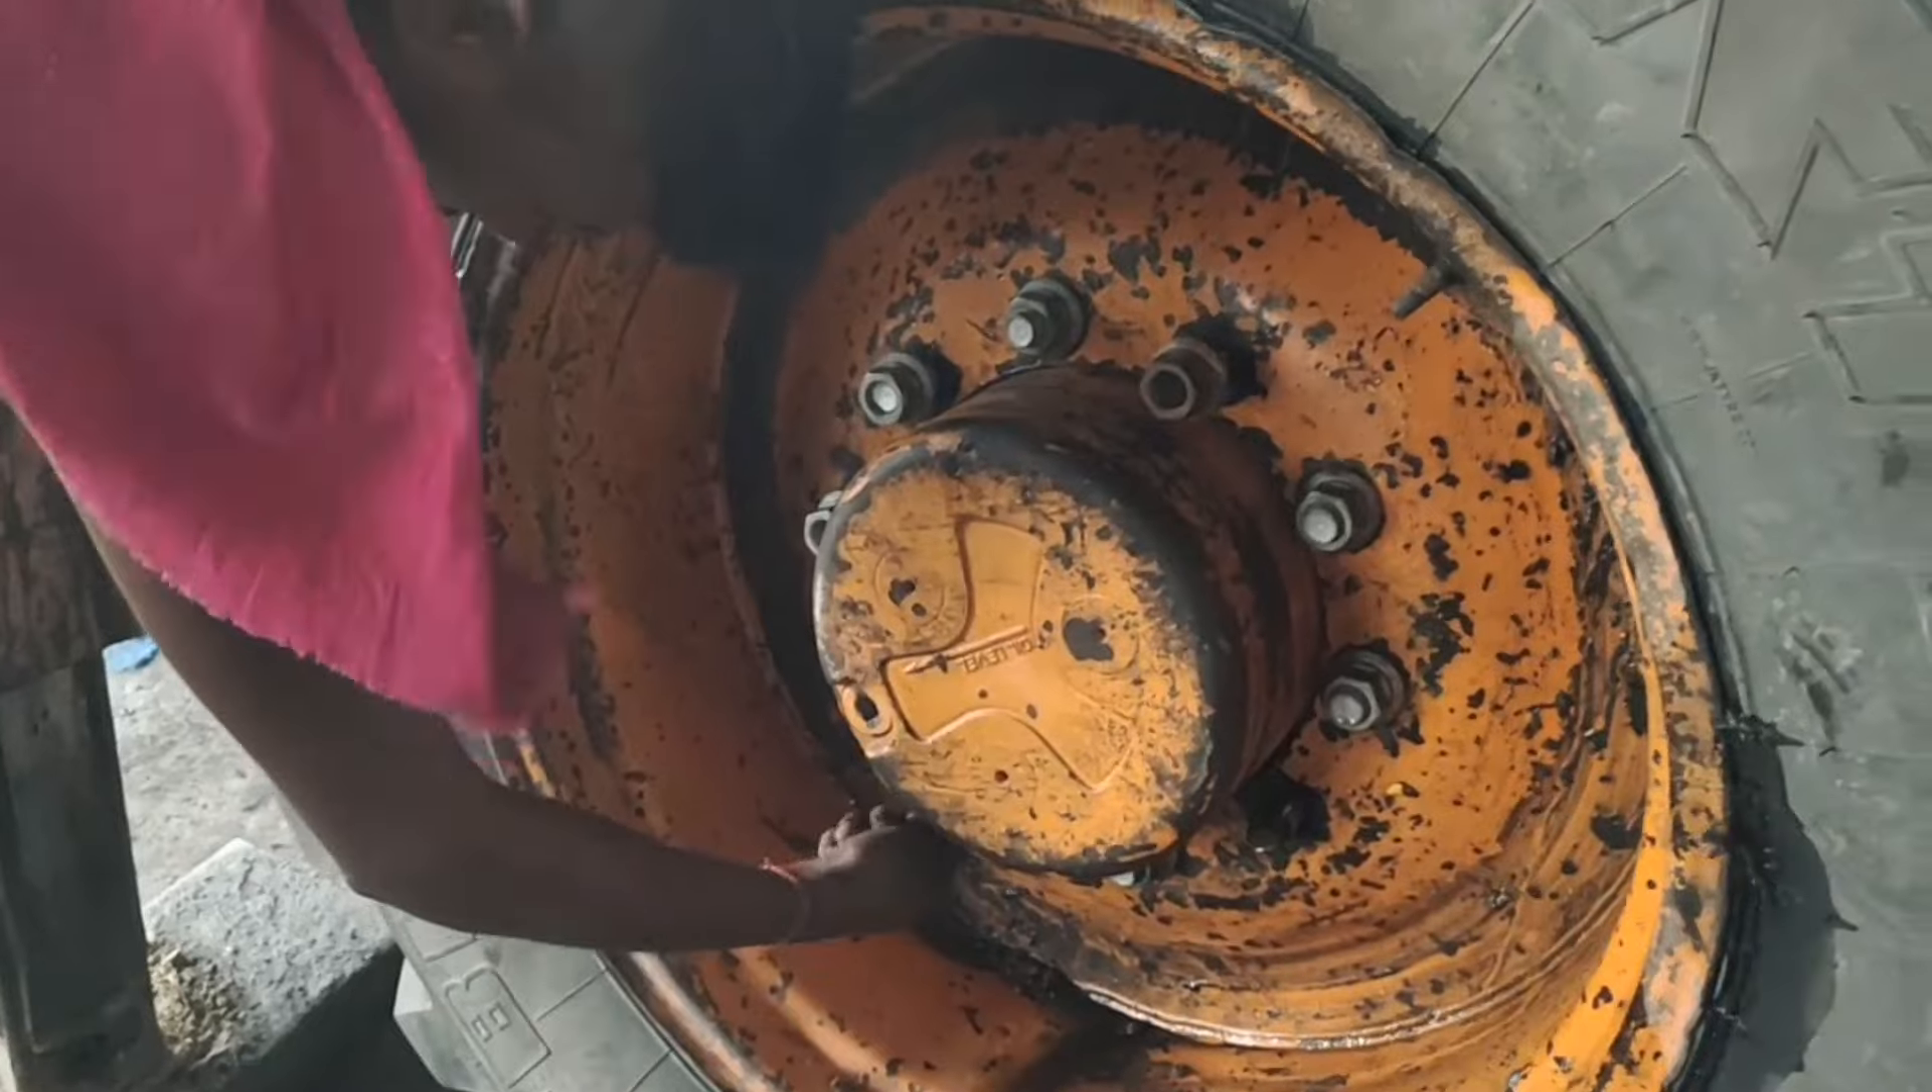तो आप देख सकते हैं टायर लगा दिया गया है।